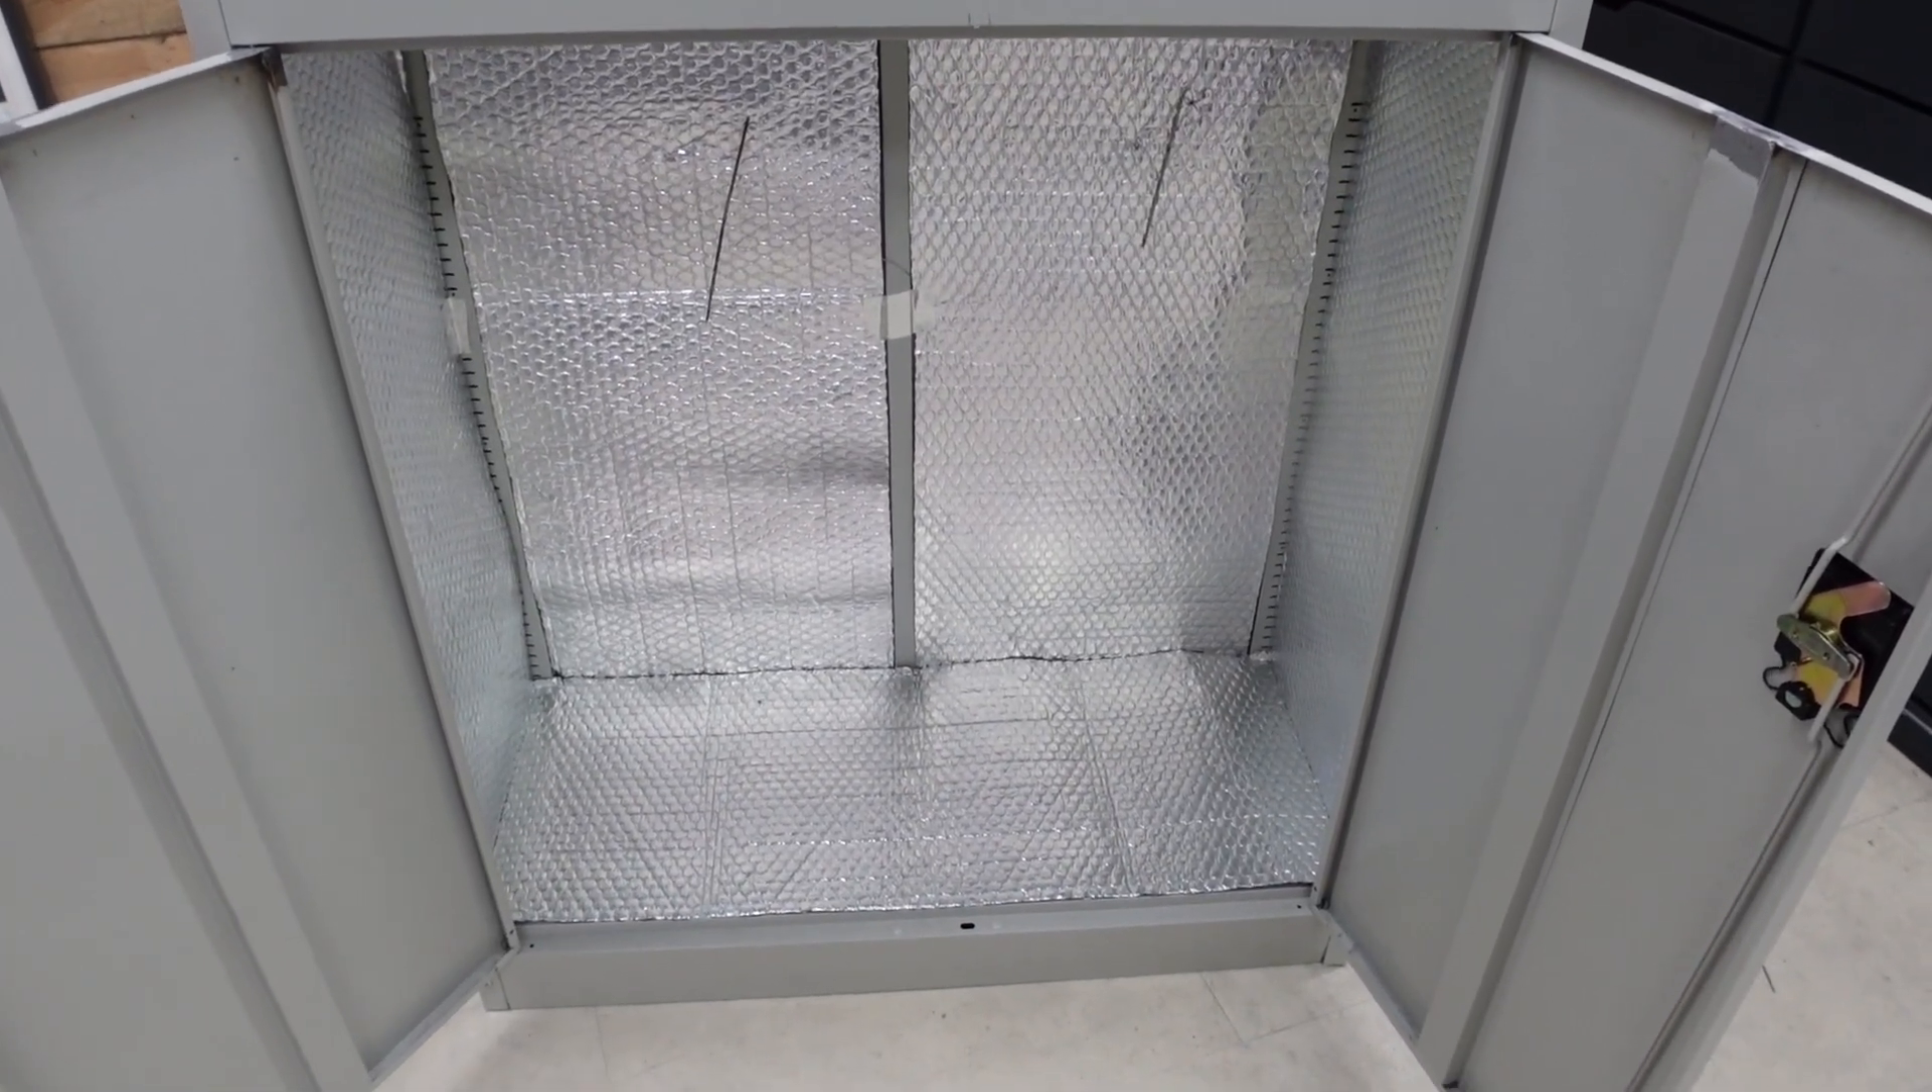On the inside i have started to put in the foil um insulation so this is the first layer that i'm doing in between the braces of the panels of the cupboard.